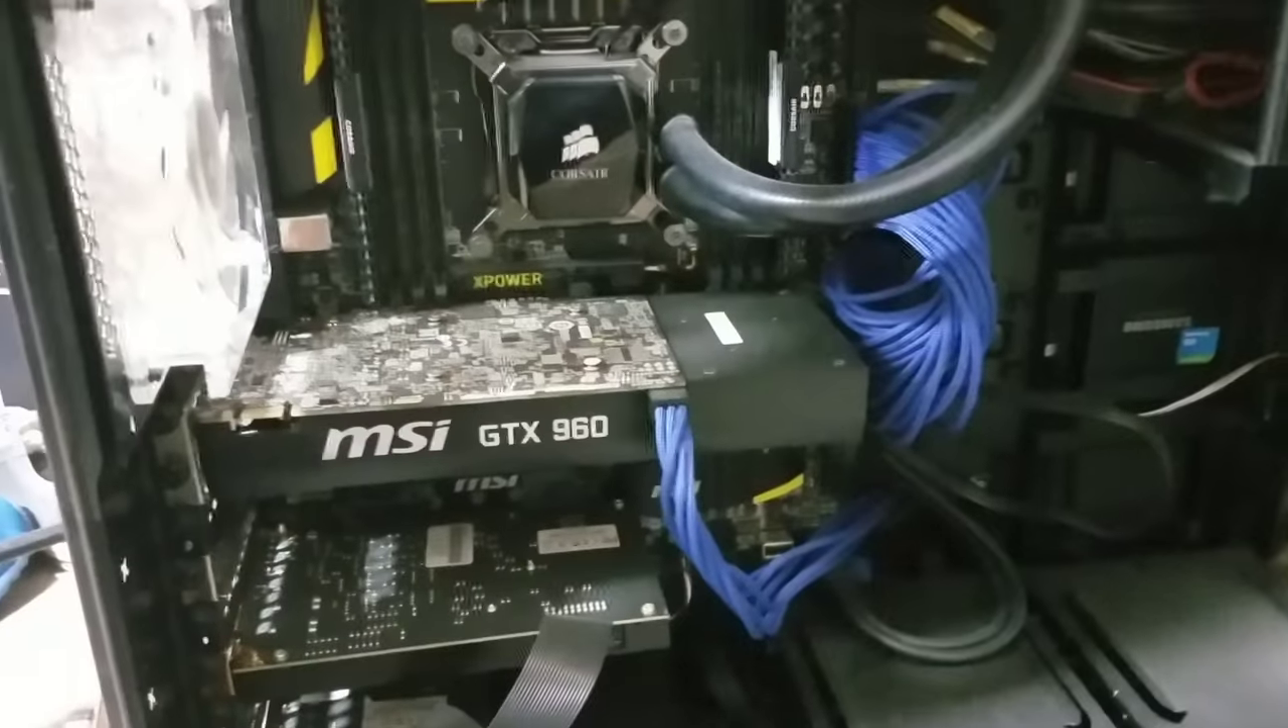Okay now we're inside you guys can see I went with the blue cable wraps.